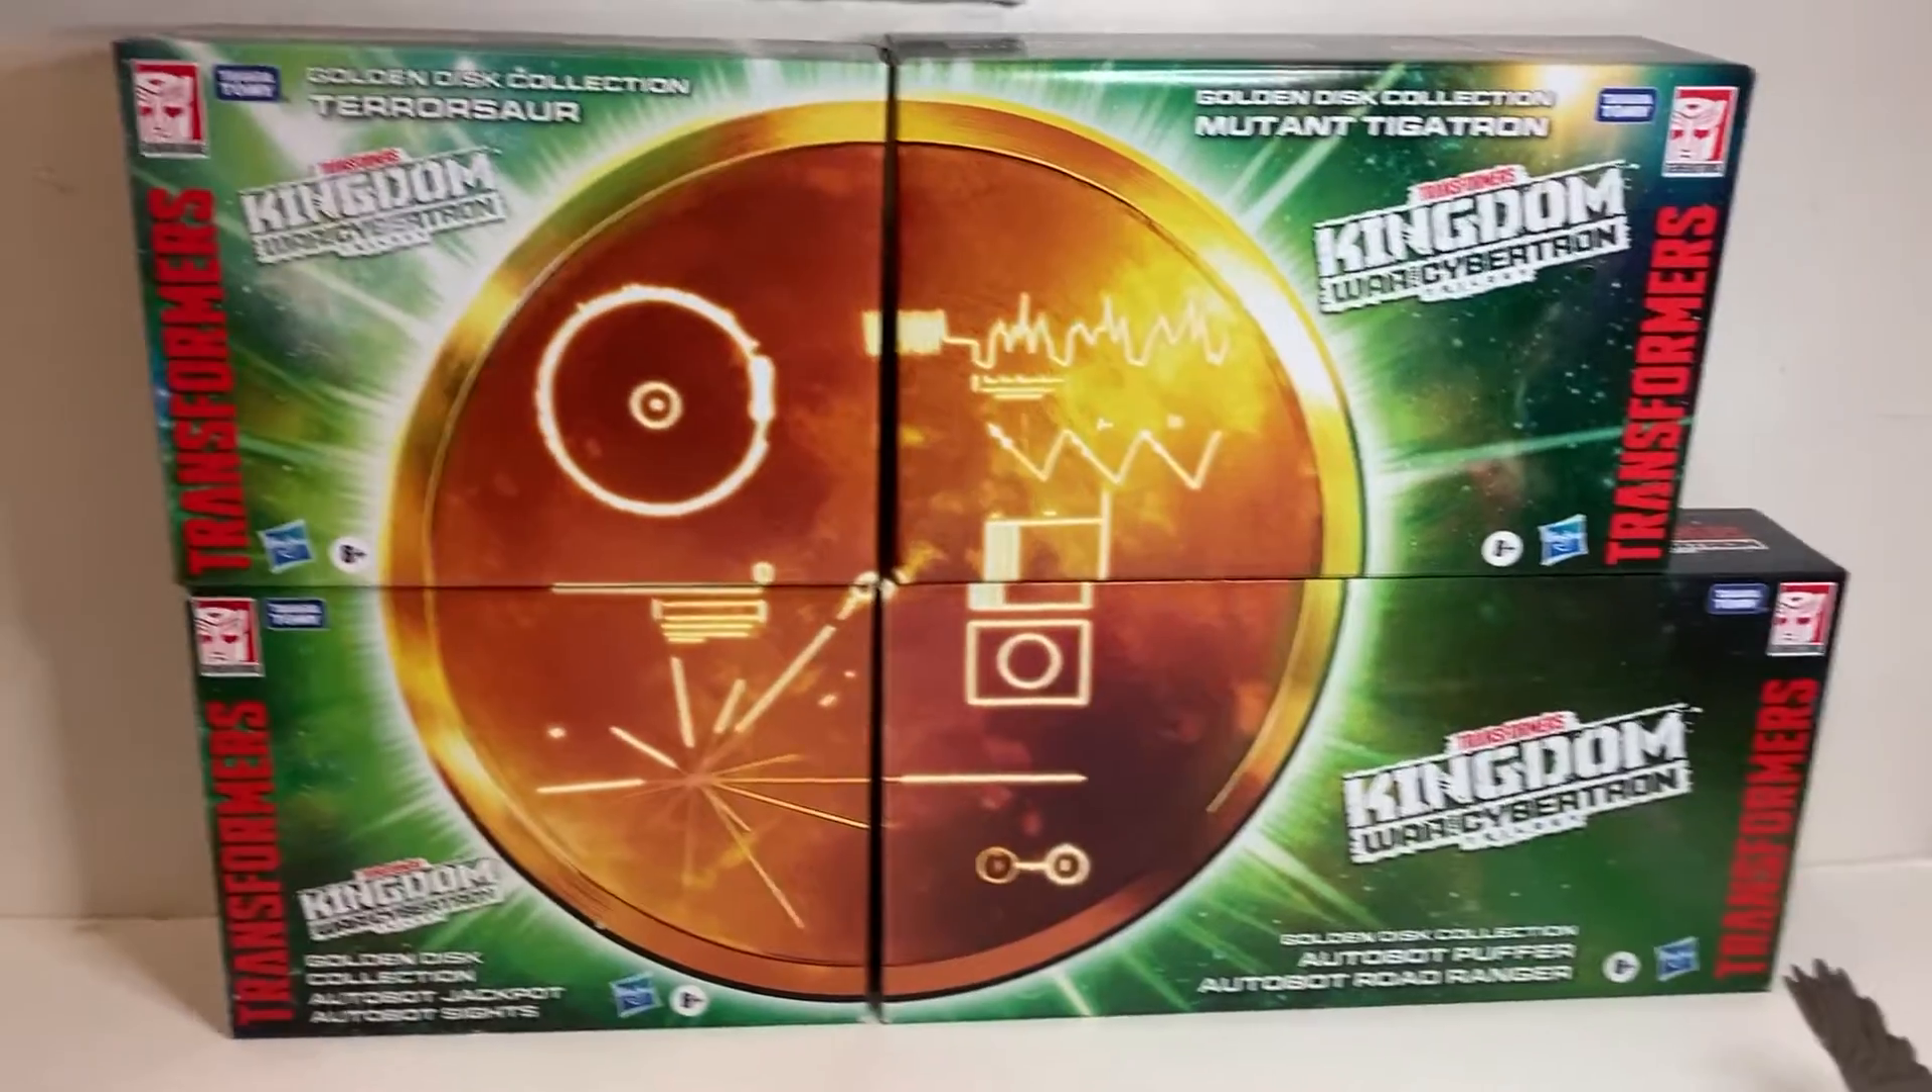It's a bummer that, you know, the boxes on the right don't really line up.